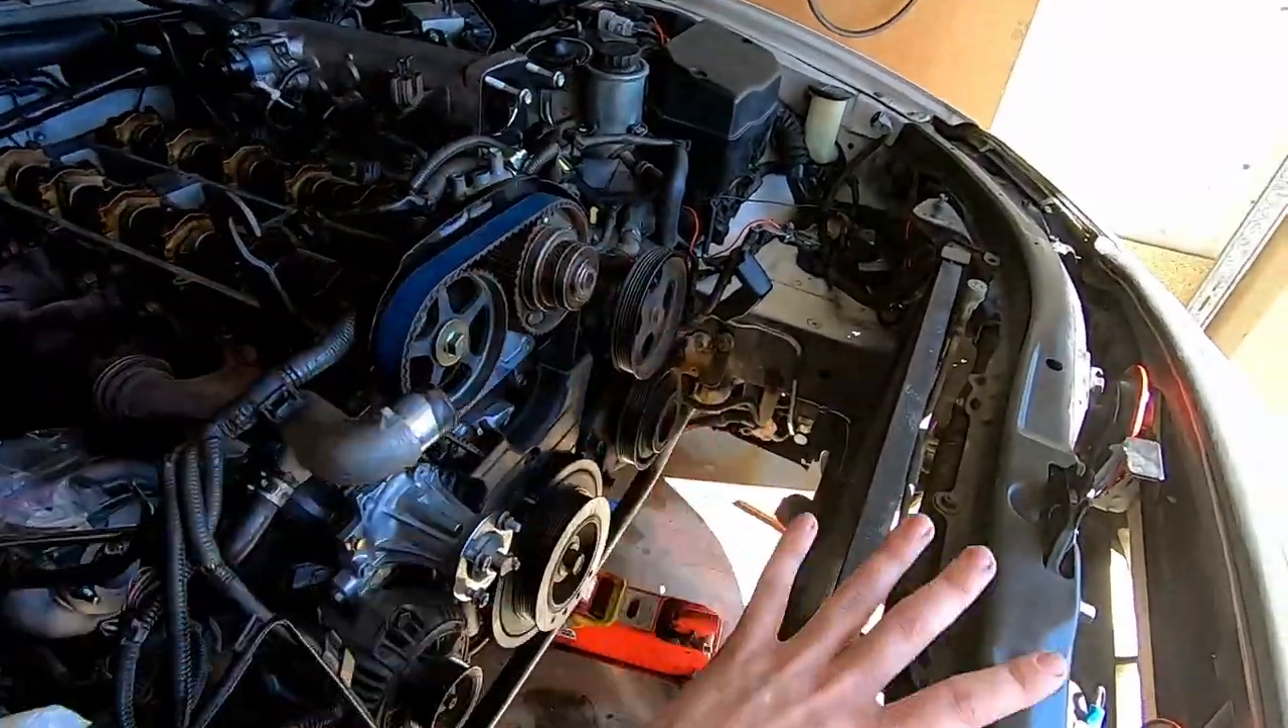I haven't put the radiator and stuff in.